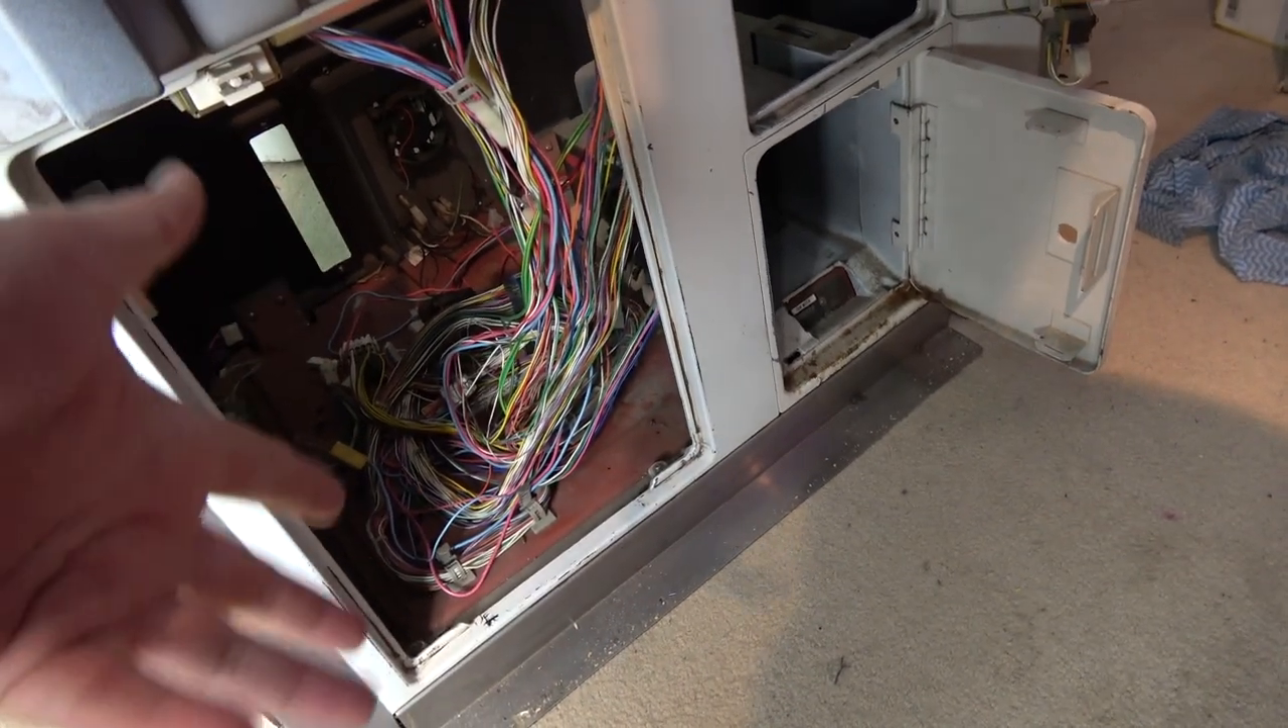I've obviously removed the front access panel.